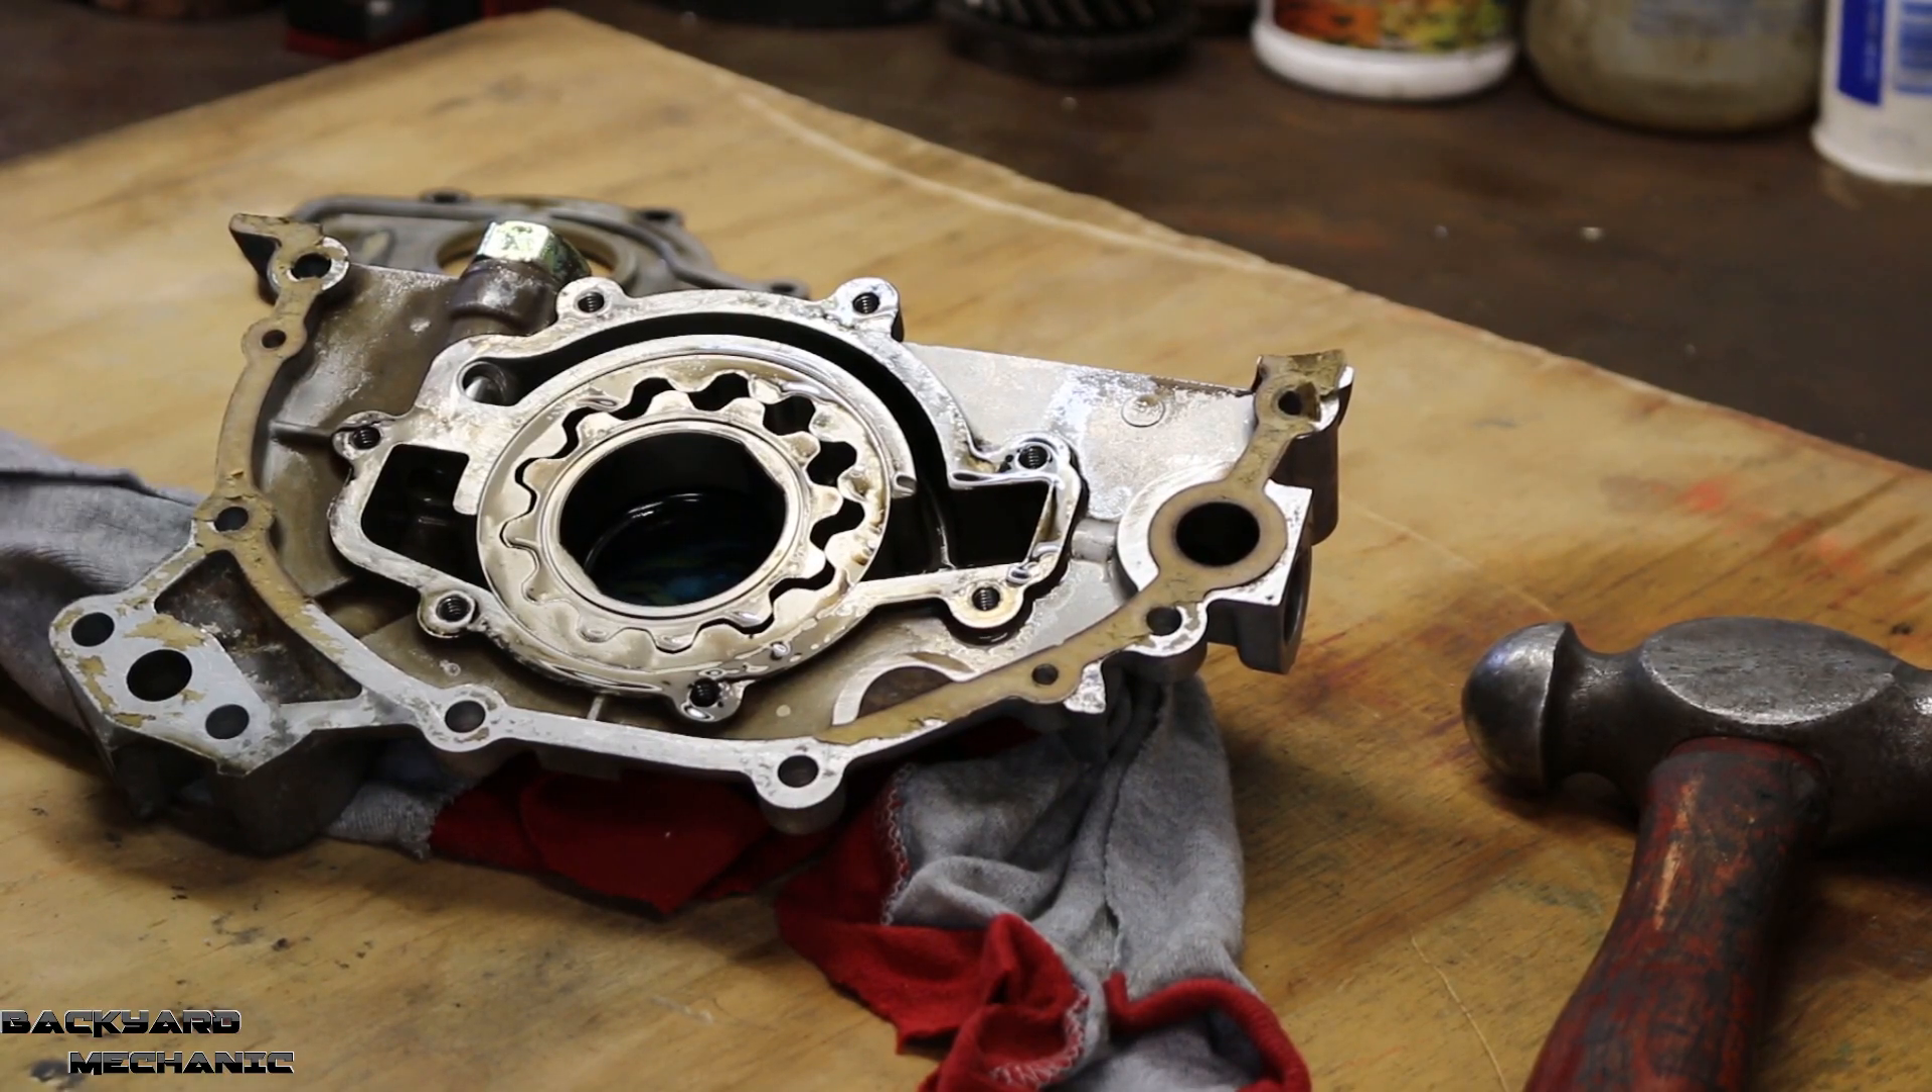So now we've got the cover off the, the standard oil pump housing.